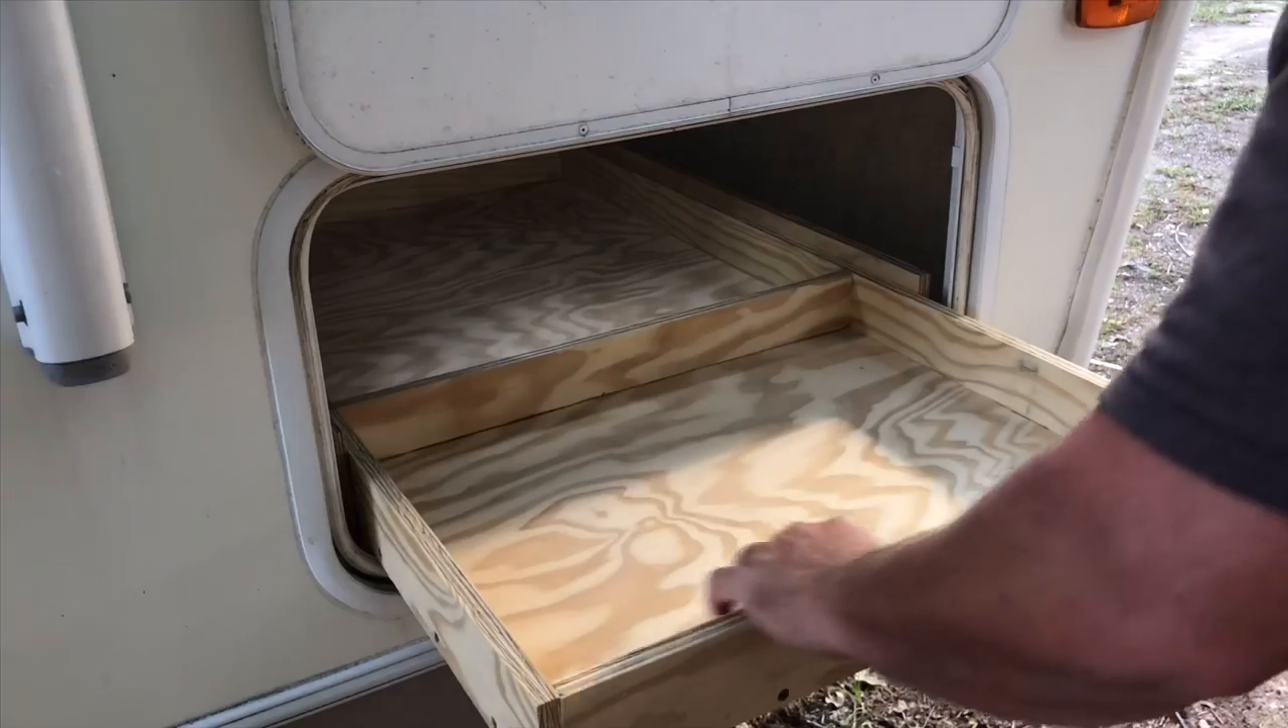So the drawer fits perfectly inside the frame and it does not hit the bottom lip of the door as I slide it out.